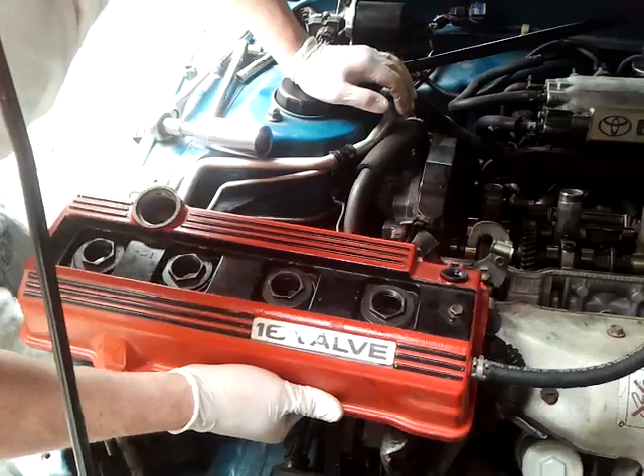Alright, and now that's how you get the valve cover off.